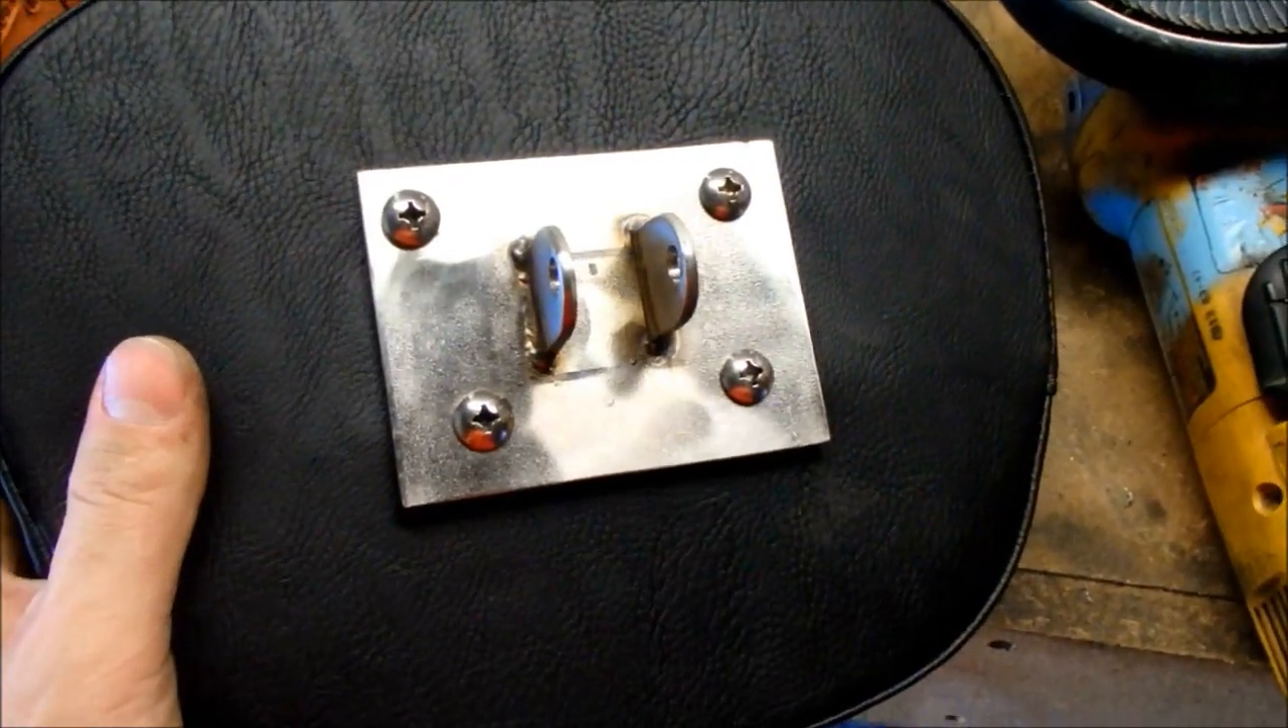And there's the backing plate attached to the pad.